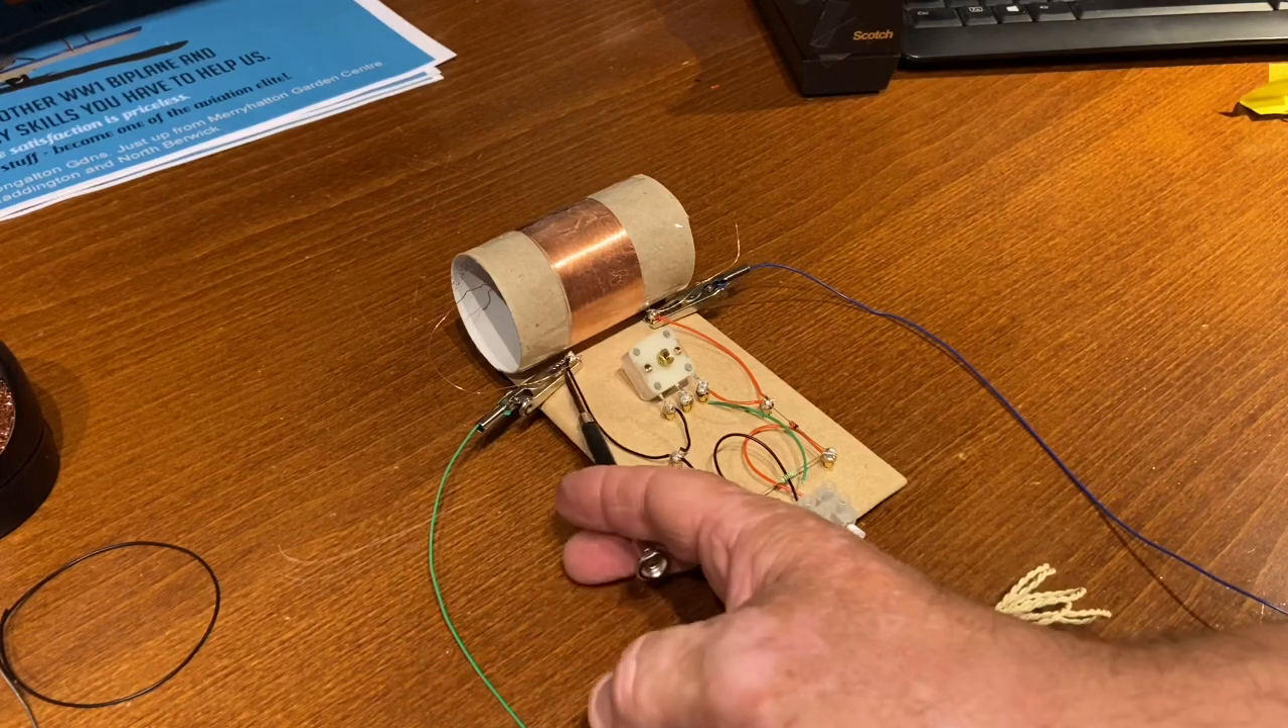I have the antenna wire crocodile clipped onto this side.